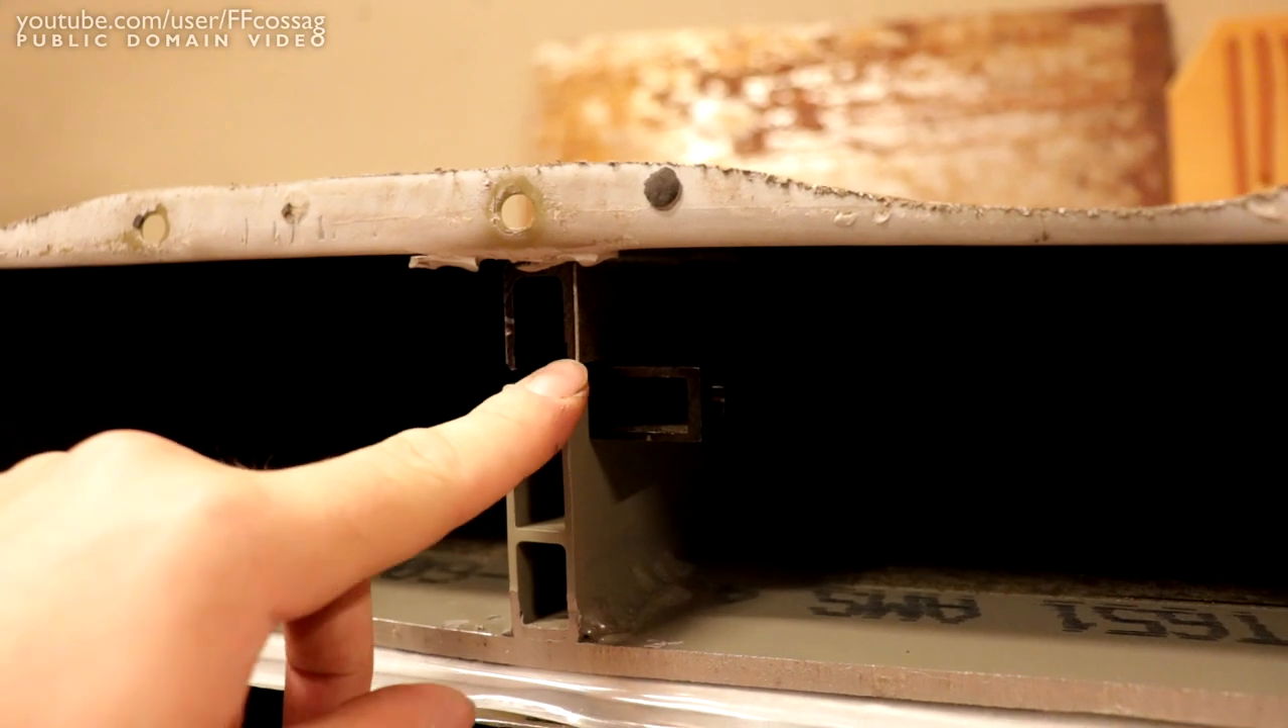You can see I have these aluminium brackets shoved in between there.